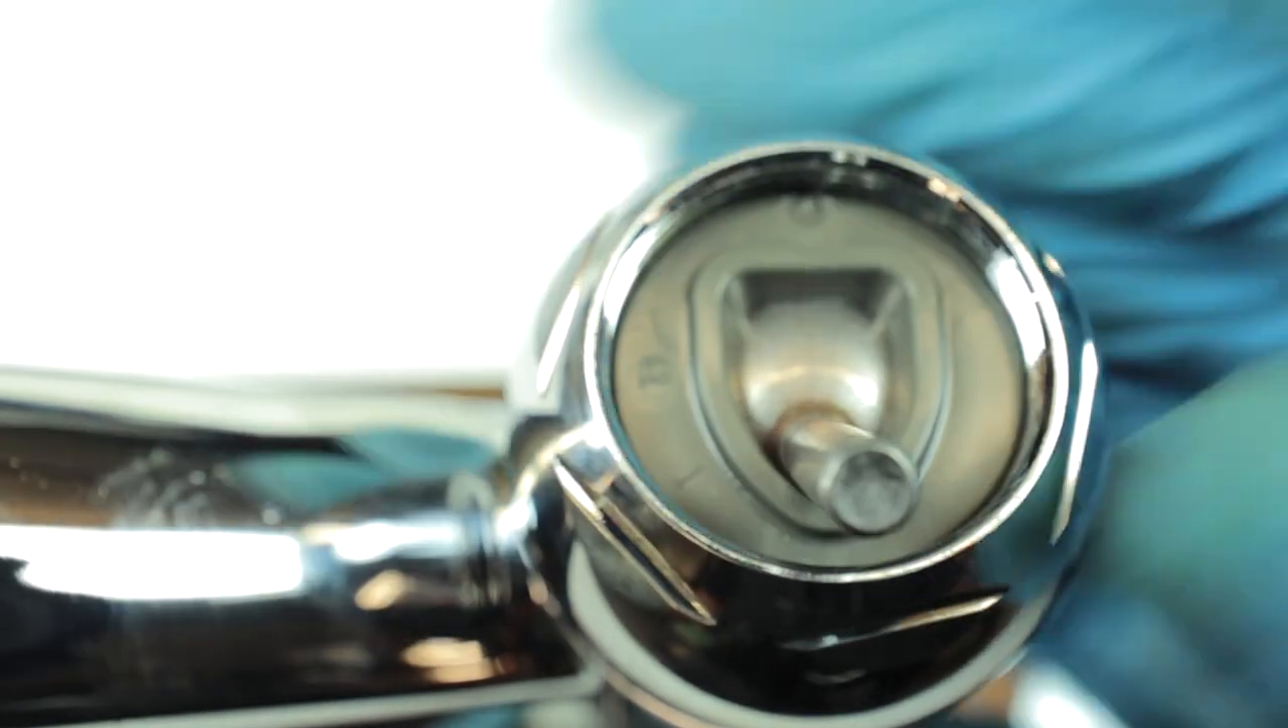I didn't put the handle on yet.